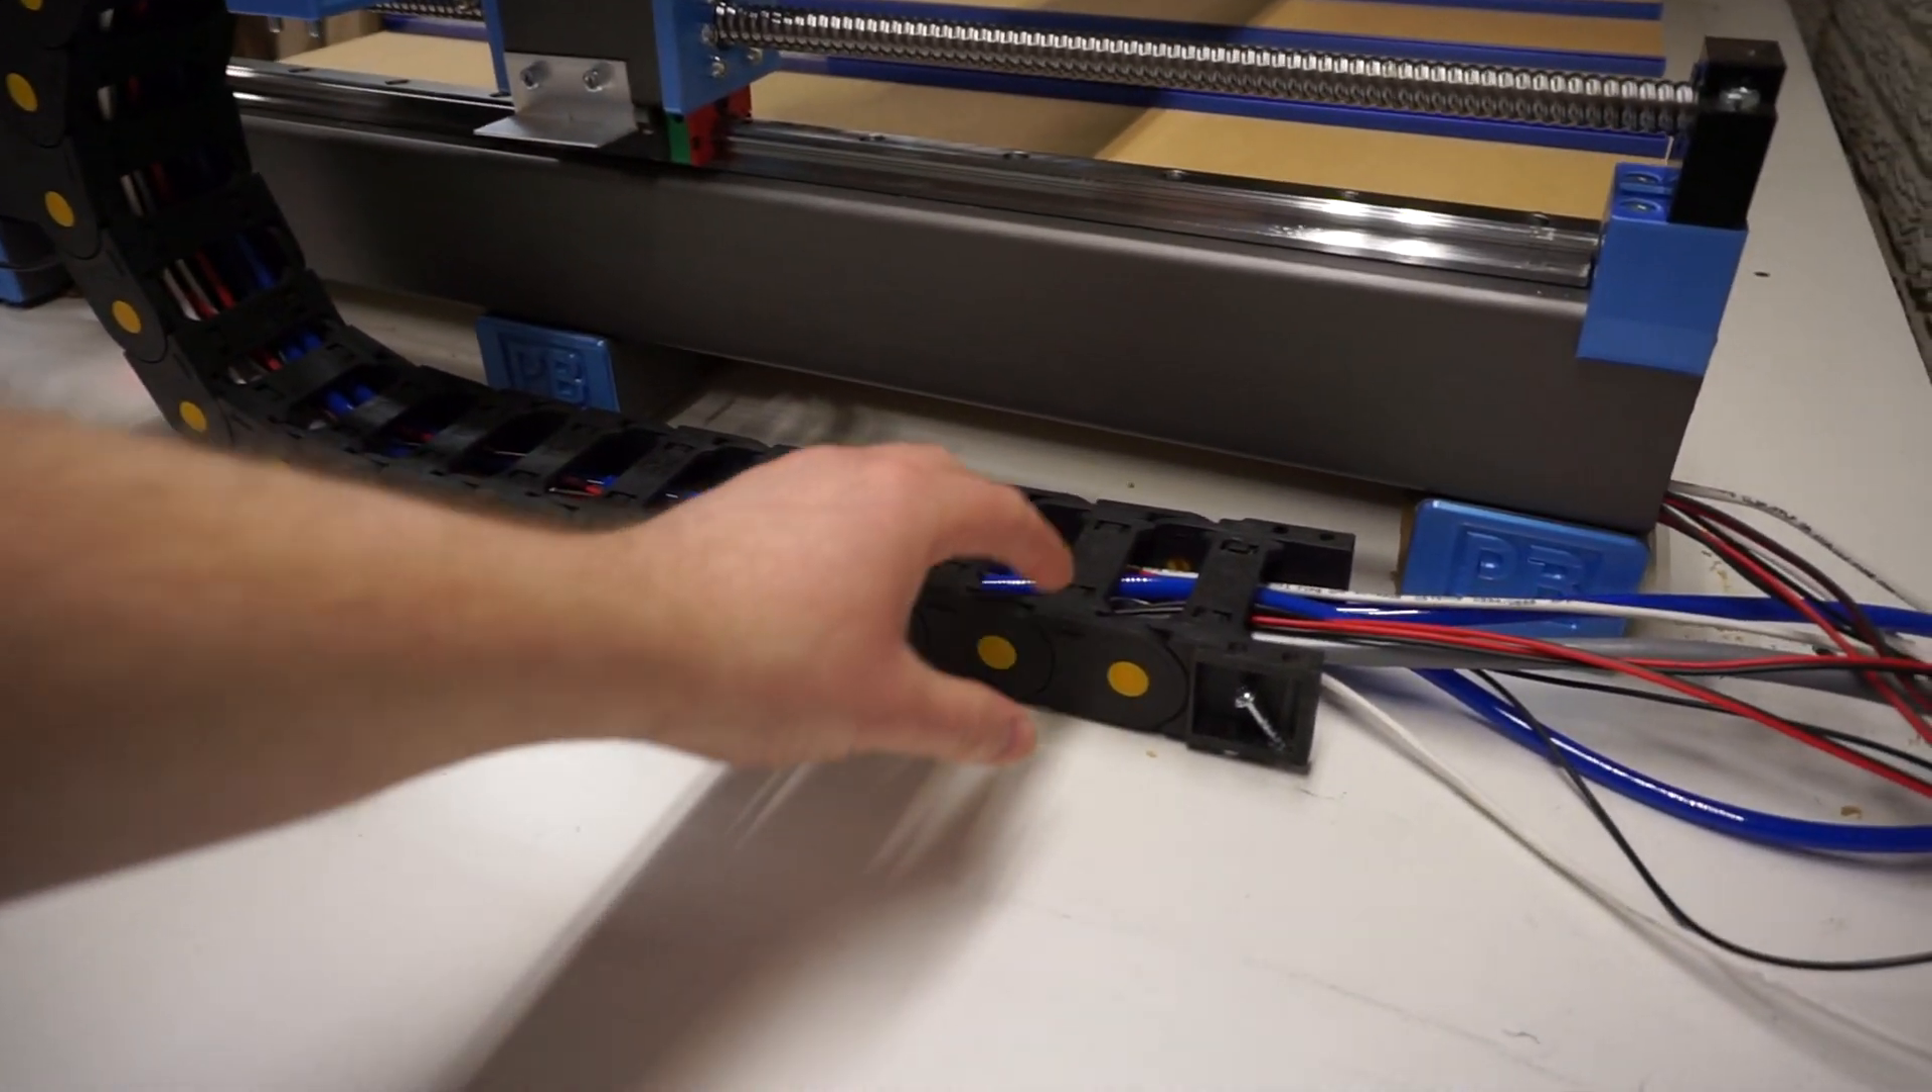But and then I haven't mounted my Y cable chain yet. That's just kind of hanging out for now.